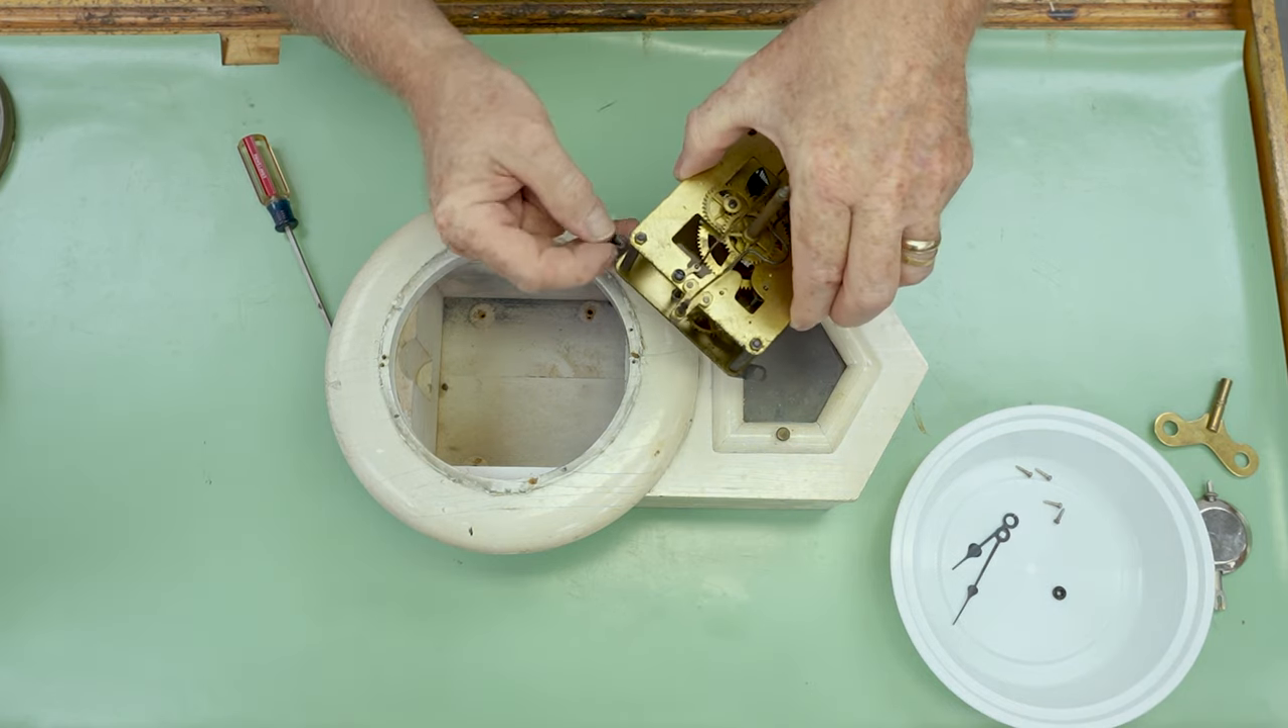But as you can see here, we have our movement removed from the case.